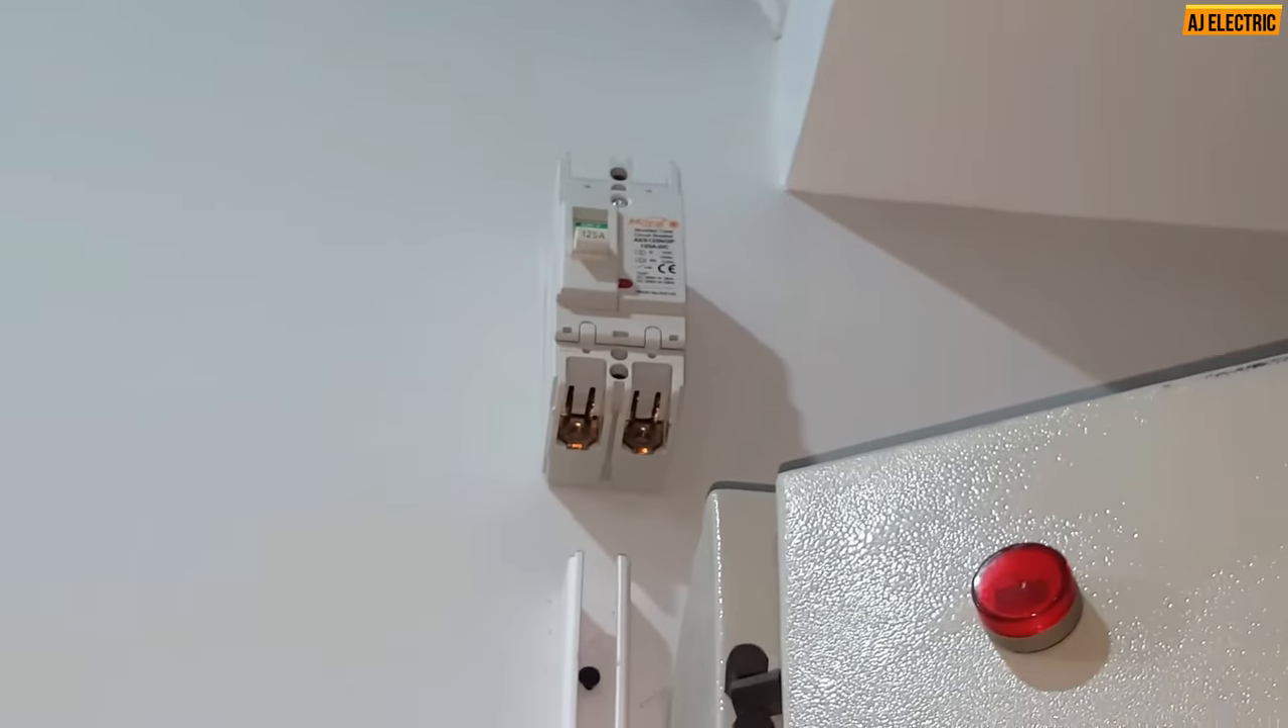جو بیٹری والا بریکر ہے اس کو ہم نے اوپر انسٹال کر دیا ہے۔